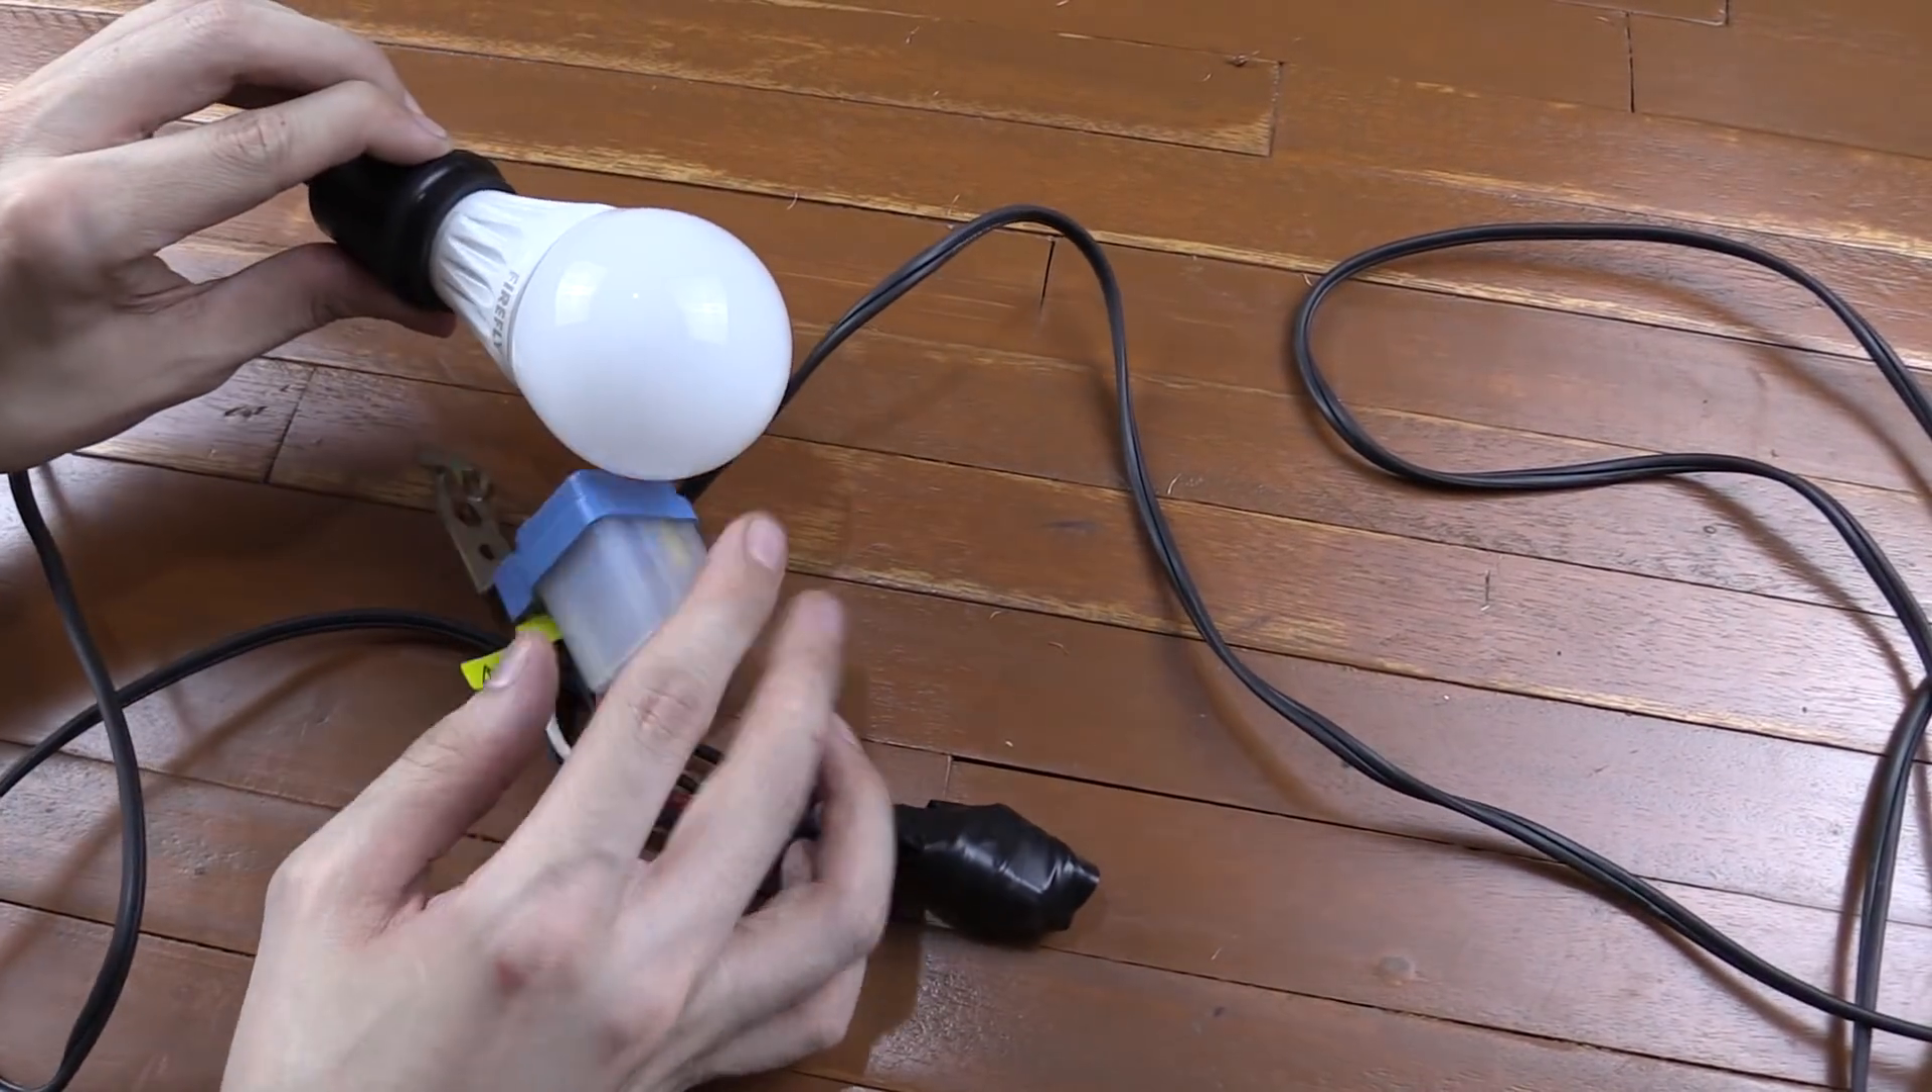And I put a Firefly 7-watt LED bulb in.